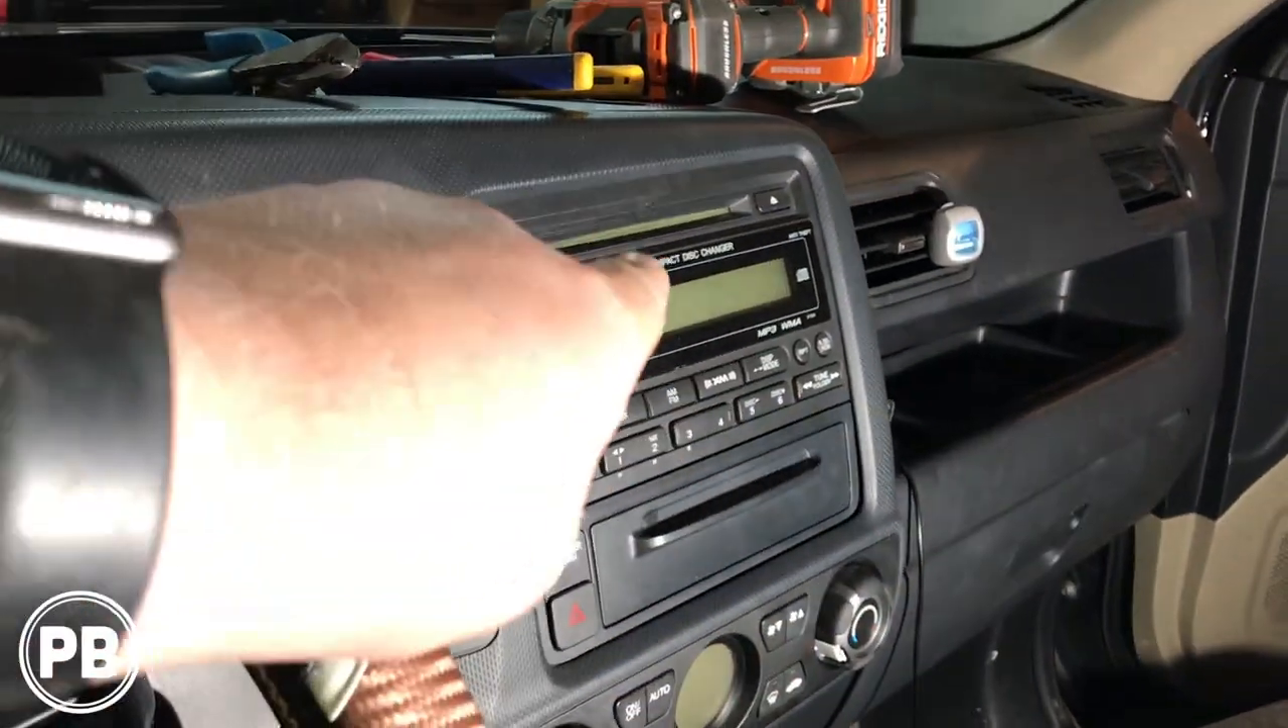Okay radios all reassembled good to go.